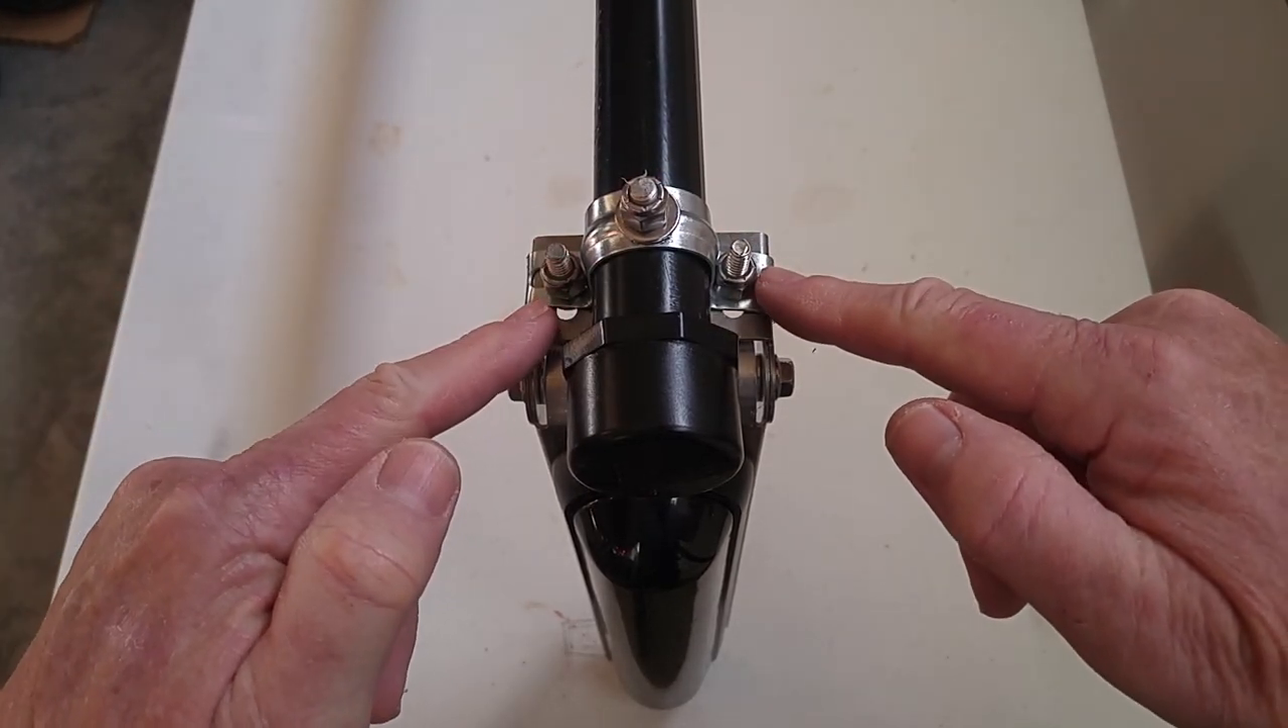I ran those two bolts through the bracket just to make it a more solid and stable mount.